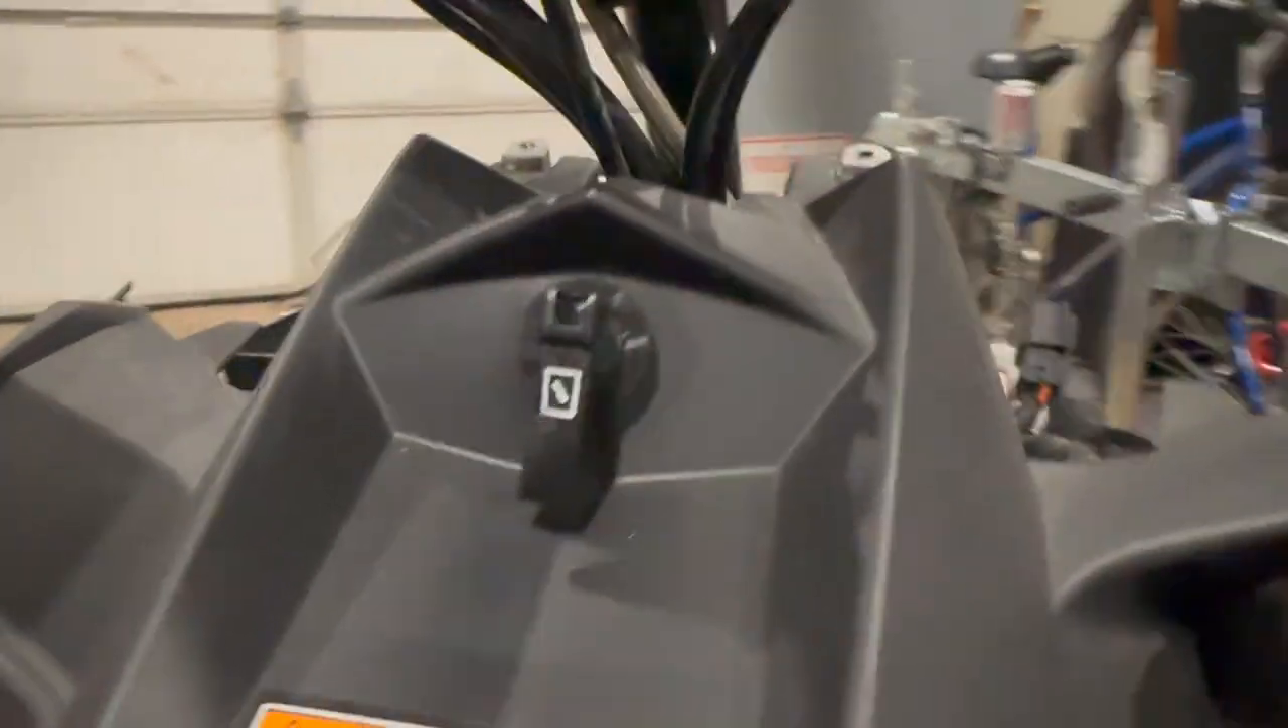Alright so now we've got the lever installed for the choke and it is fully functional operational.